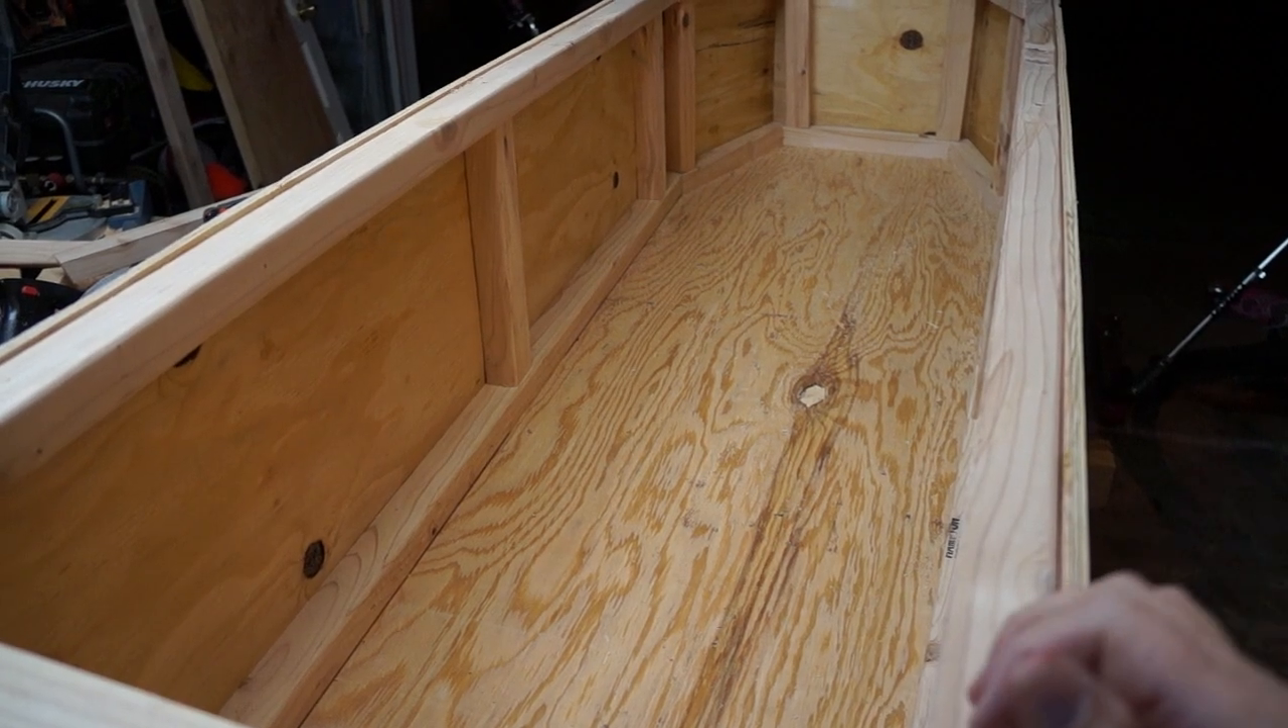Okay so all of the braces are in and the headers on and the sides are on.